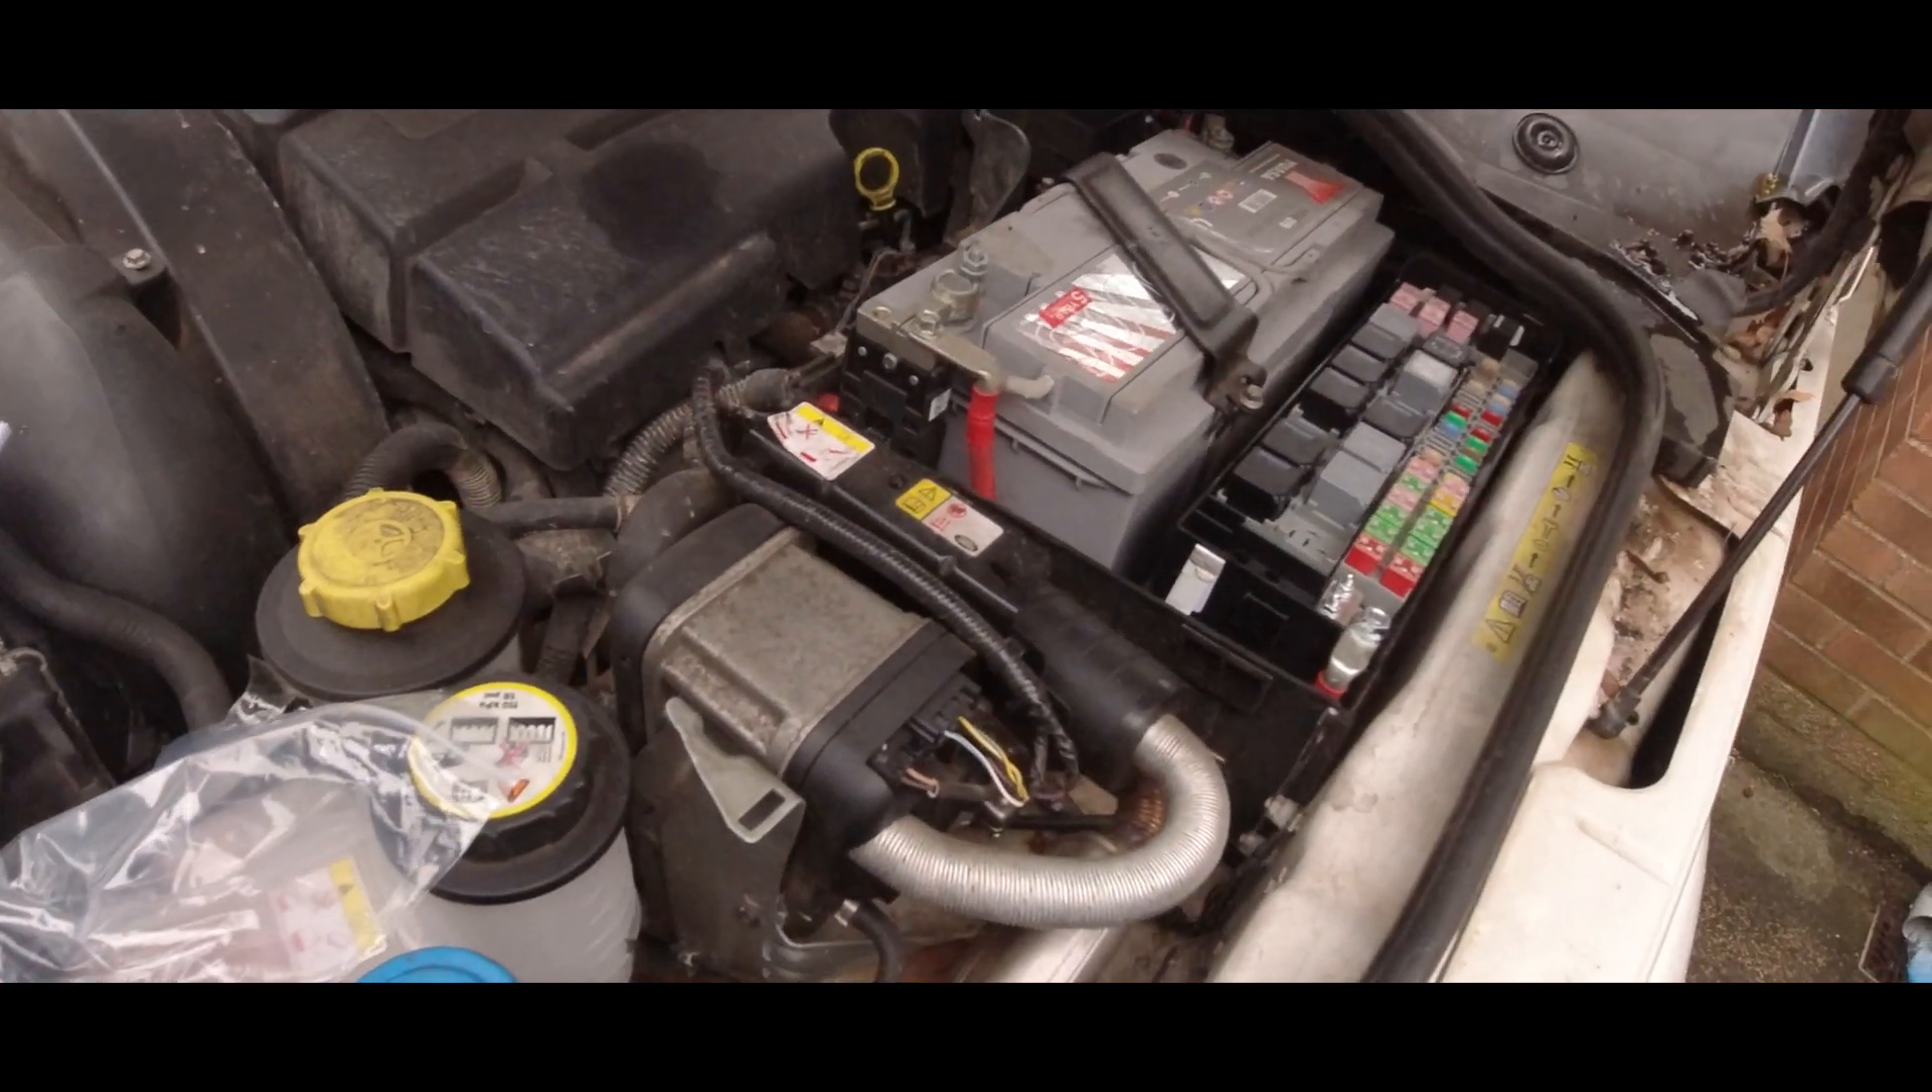I've already removed the battery cover and the cover for the relay box.